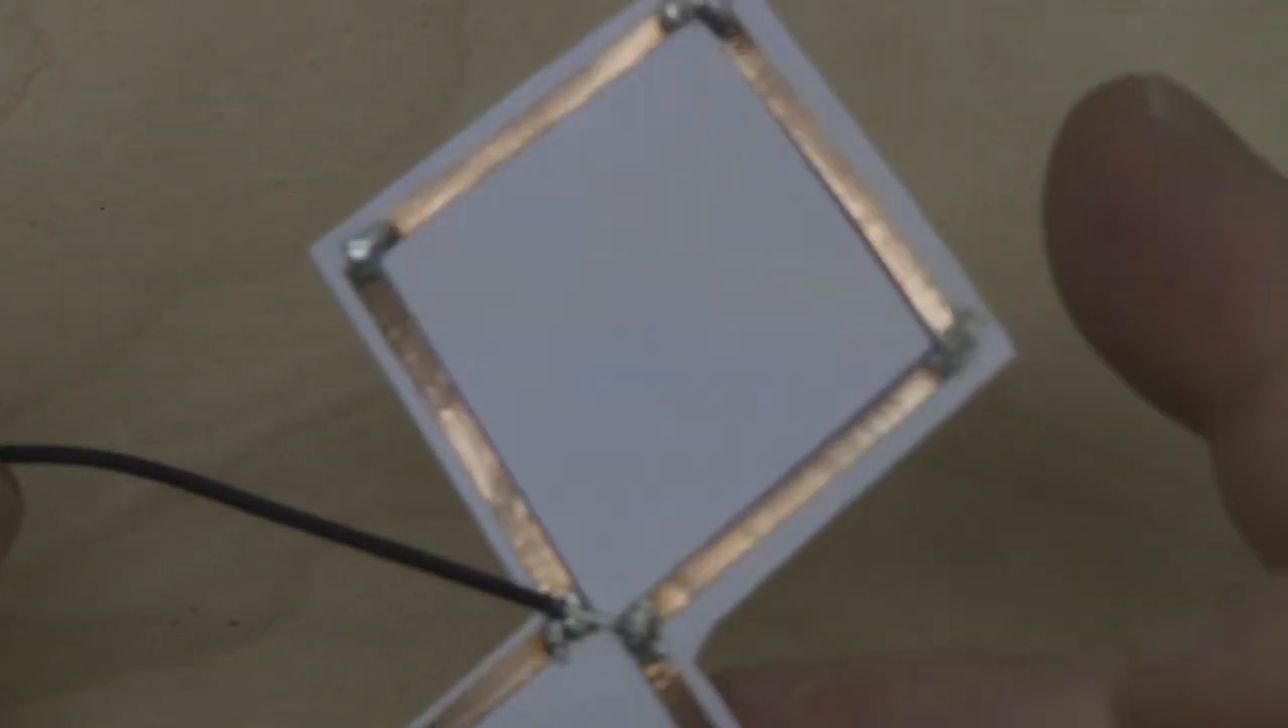So so we've now got our antenna connected up and everything looks good.